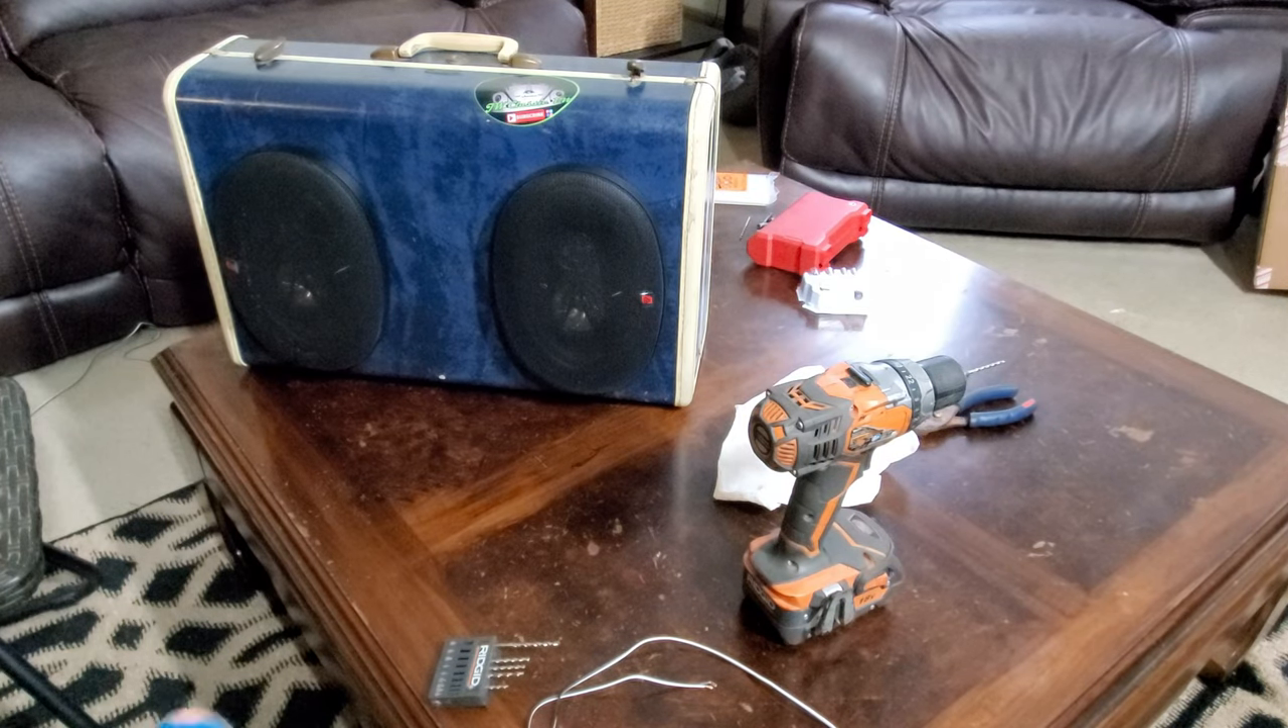Well, guys, there's the box. I got the speakers mounted inside of it.